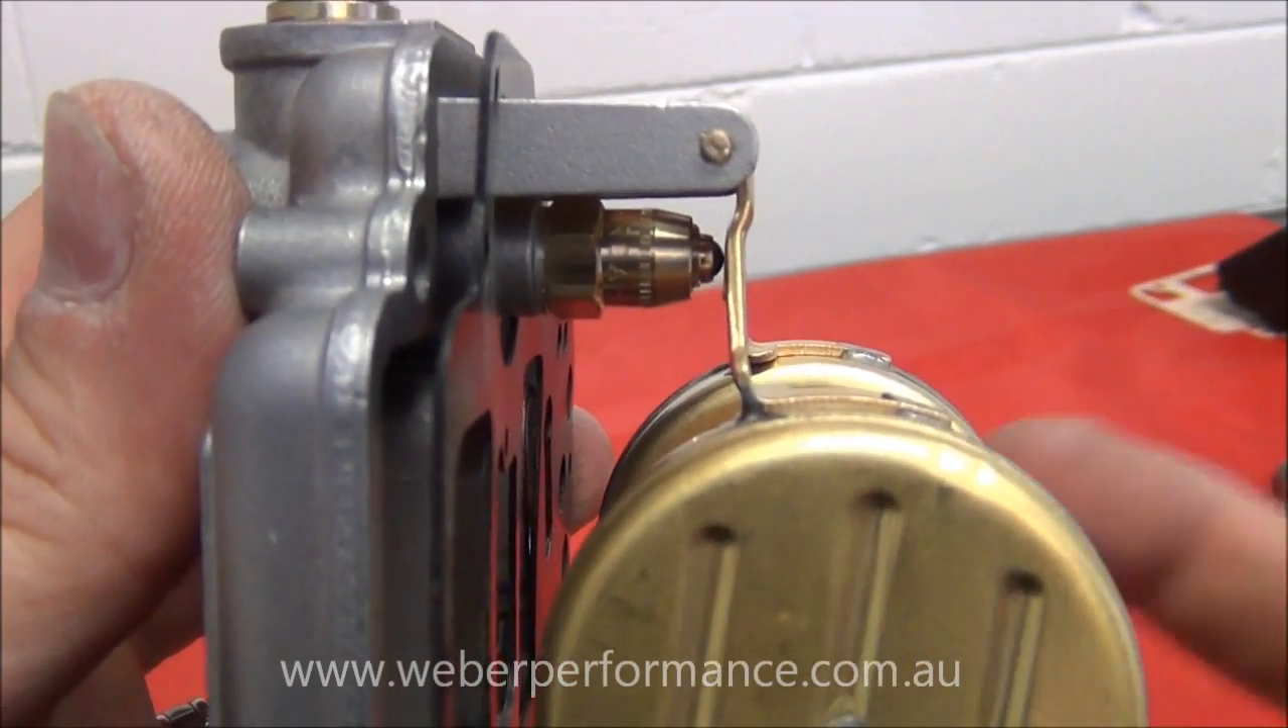And then we have our float installed.